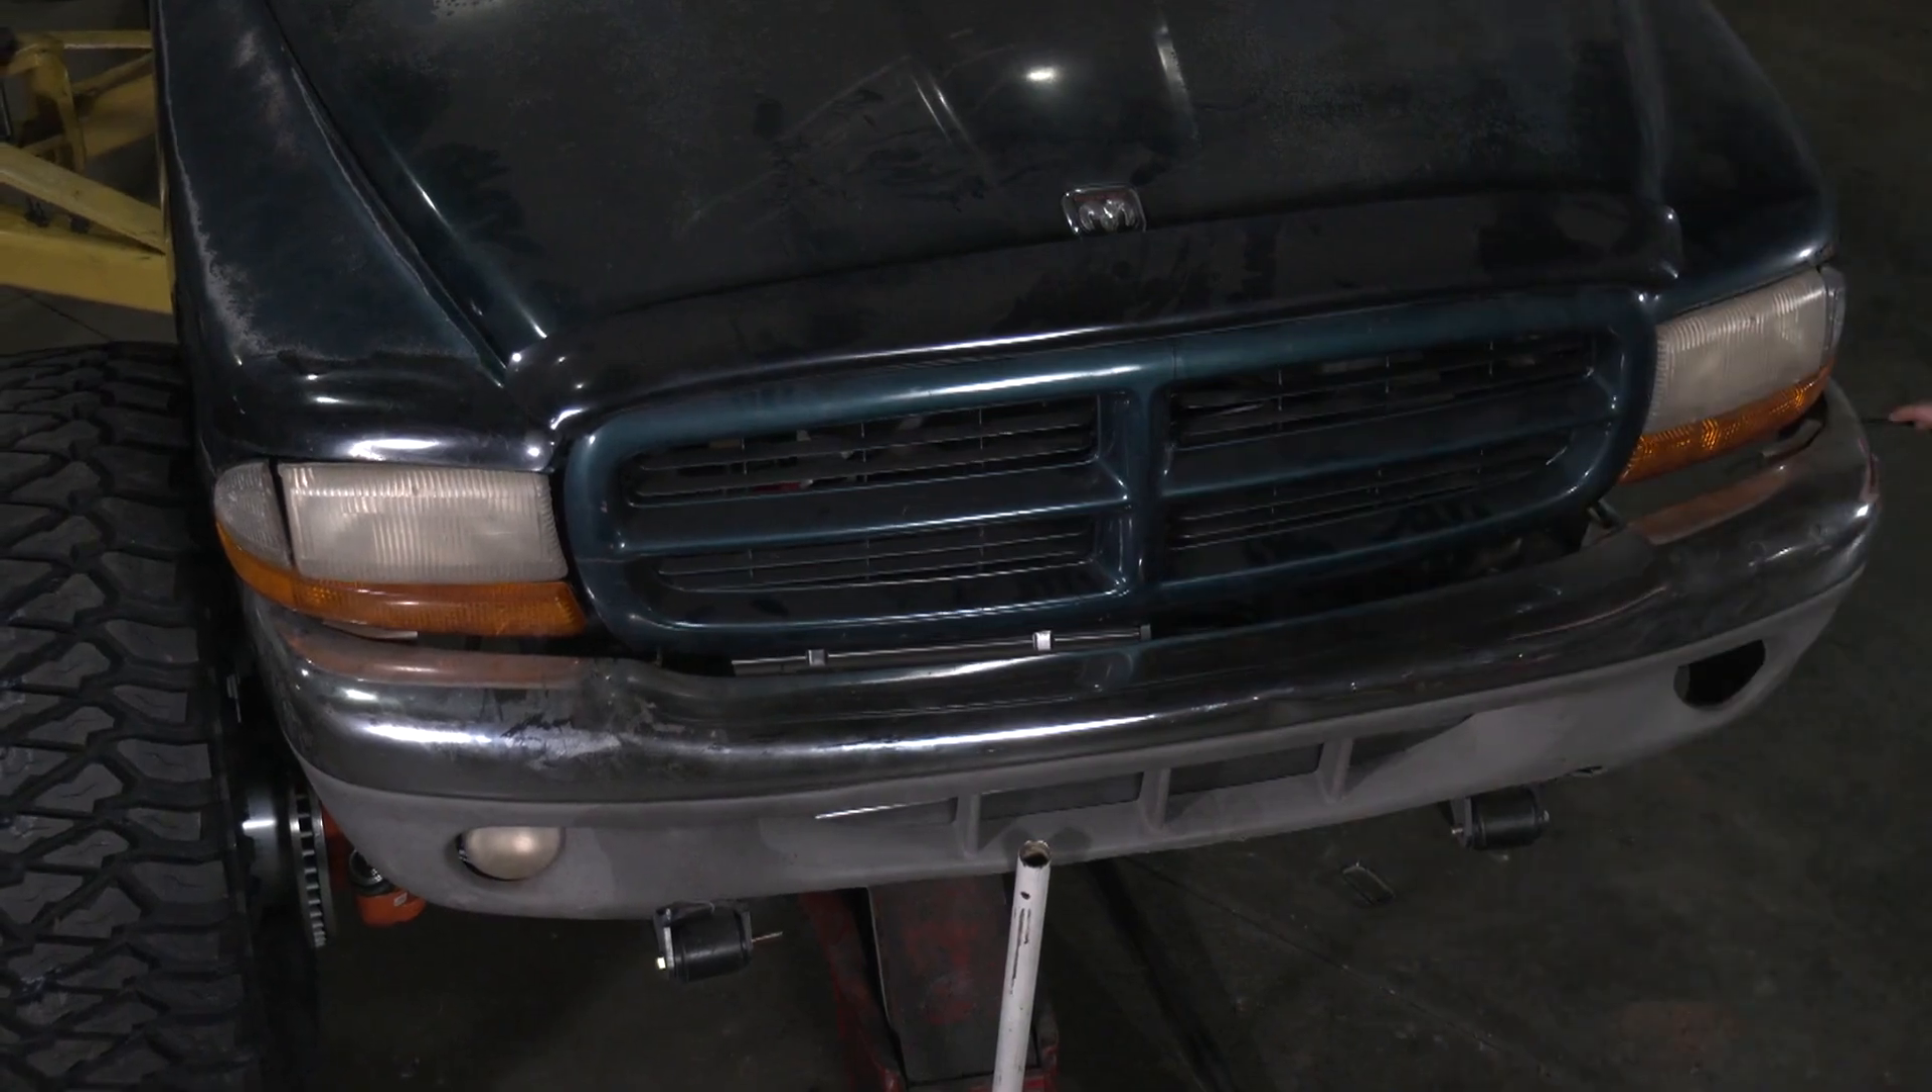O para-choque encaixou. Só vou ter que aparar um pouco junto aos pneus.